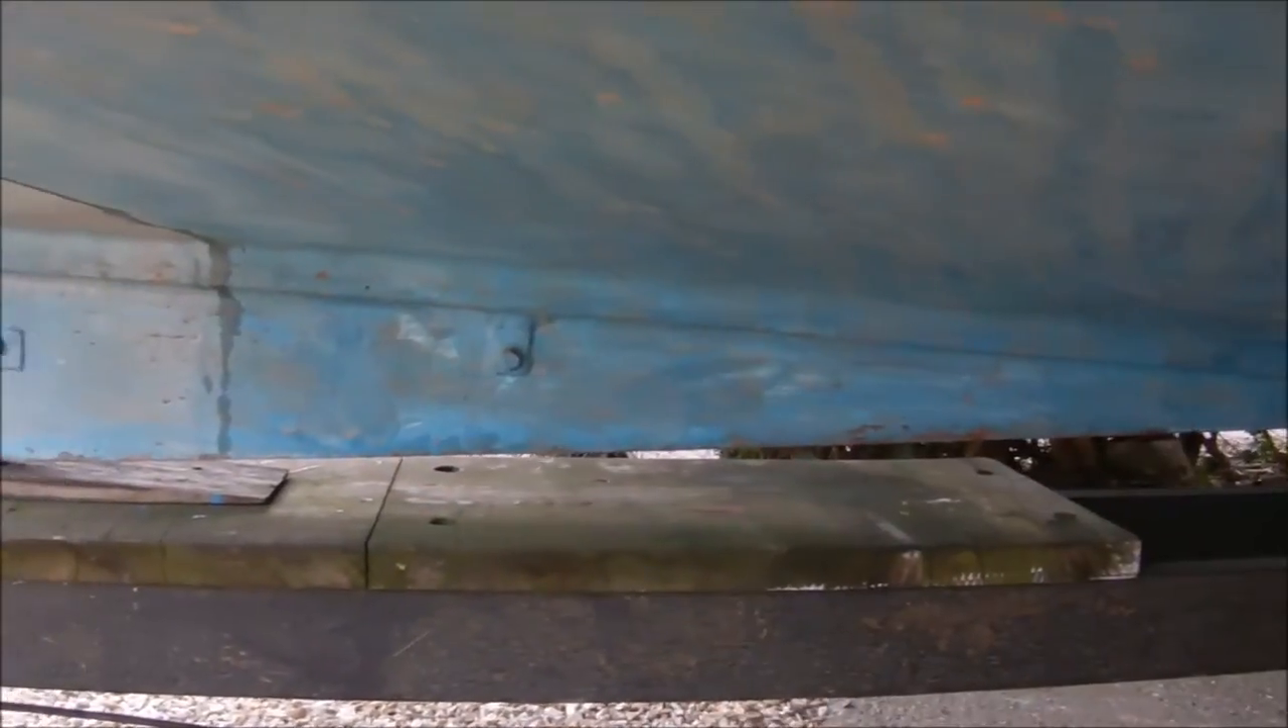The skeg sits on the trailer there and really it should be sitting tight on this board here.